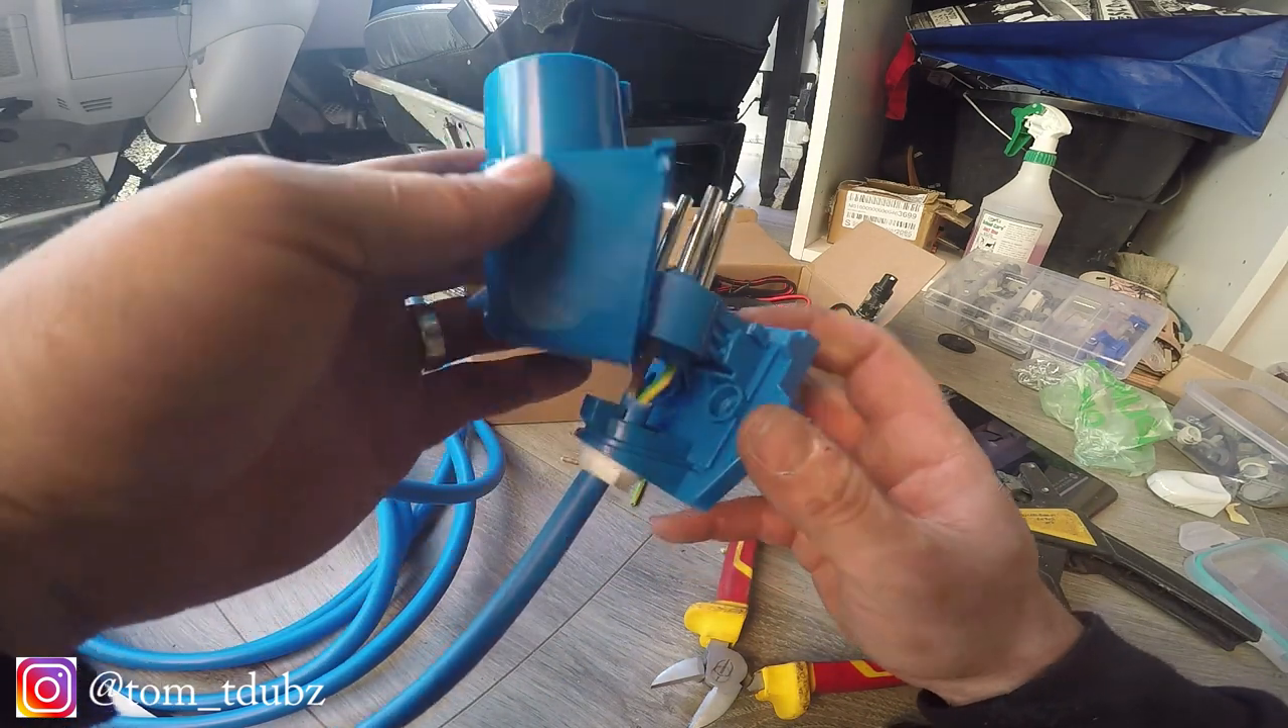So all we've got left to do is obviously mount the case on but we'll do that up the woods.